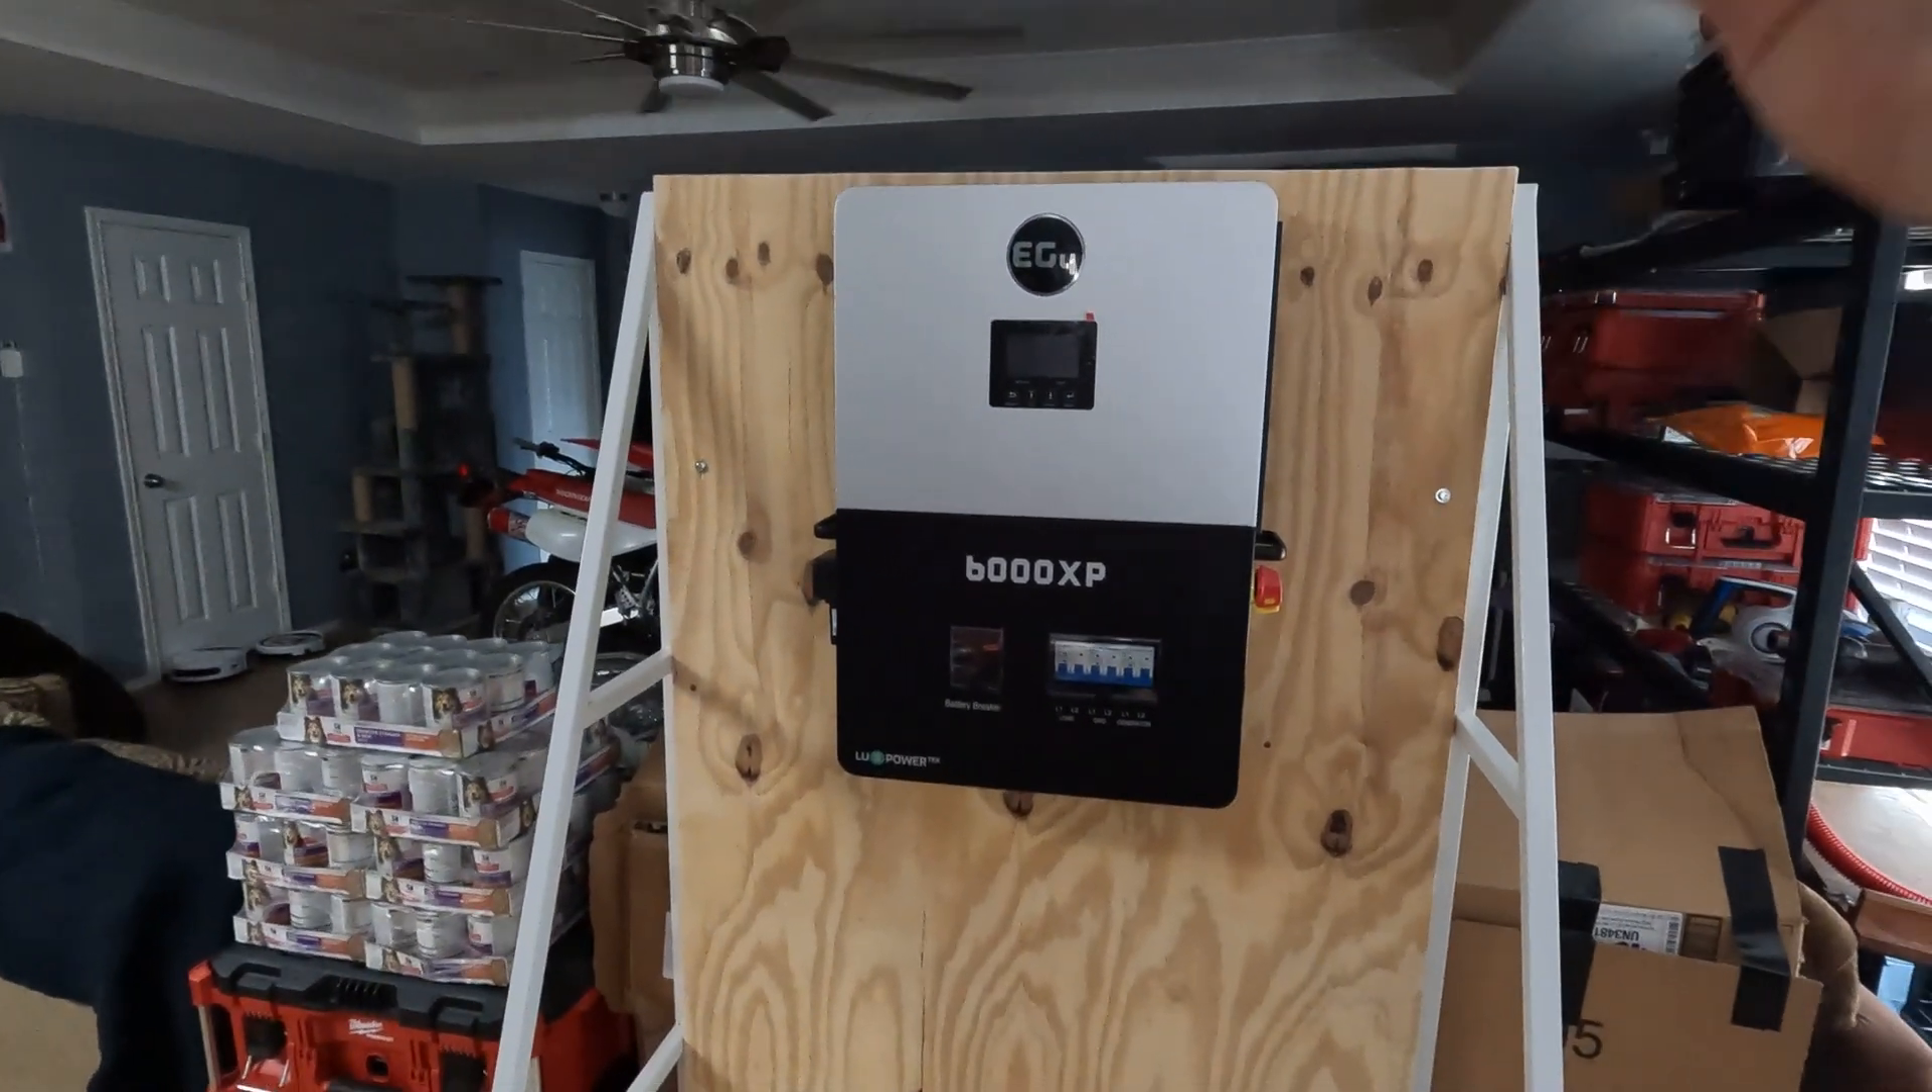The next day we got the wood mounted and done.